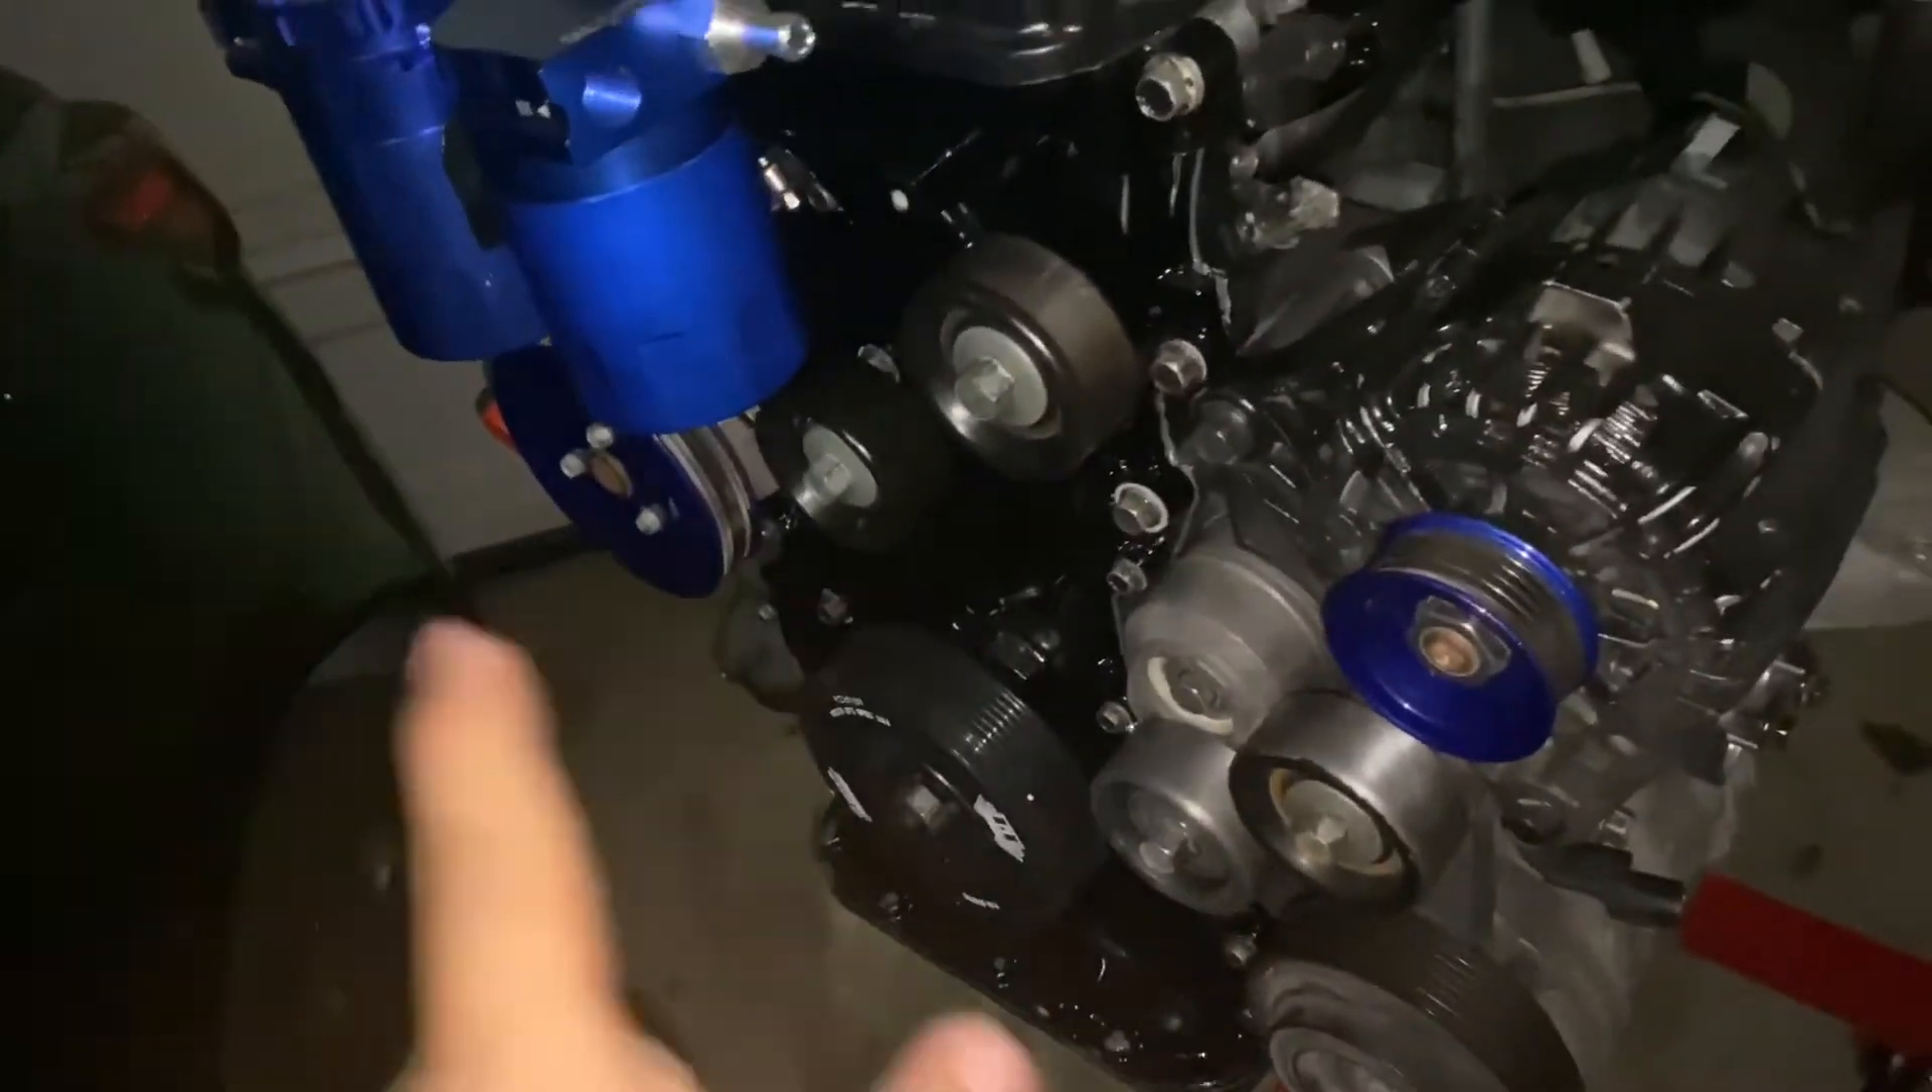The belt's not on i'll do that last.